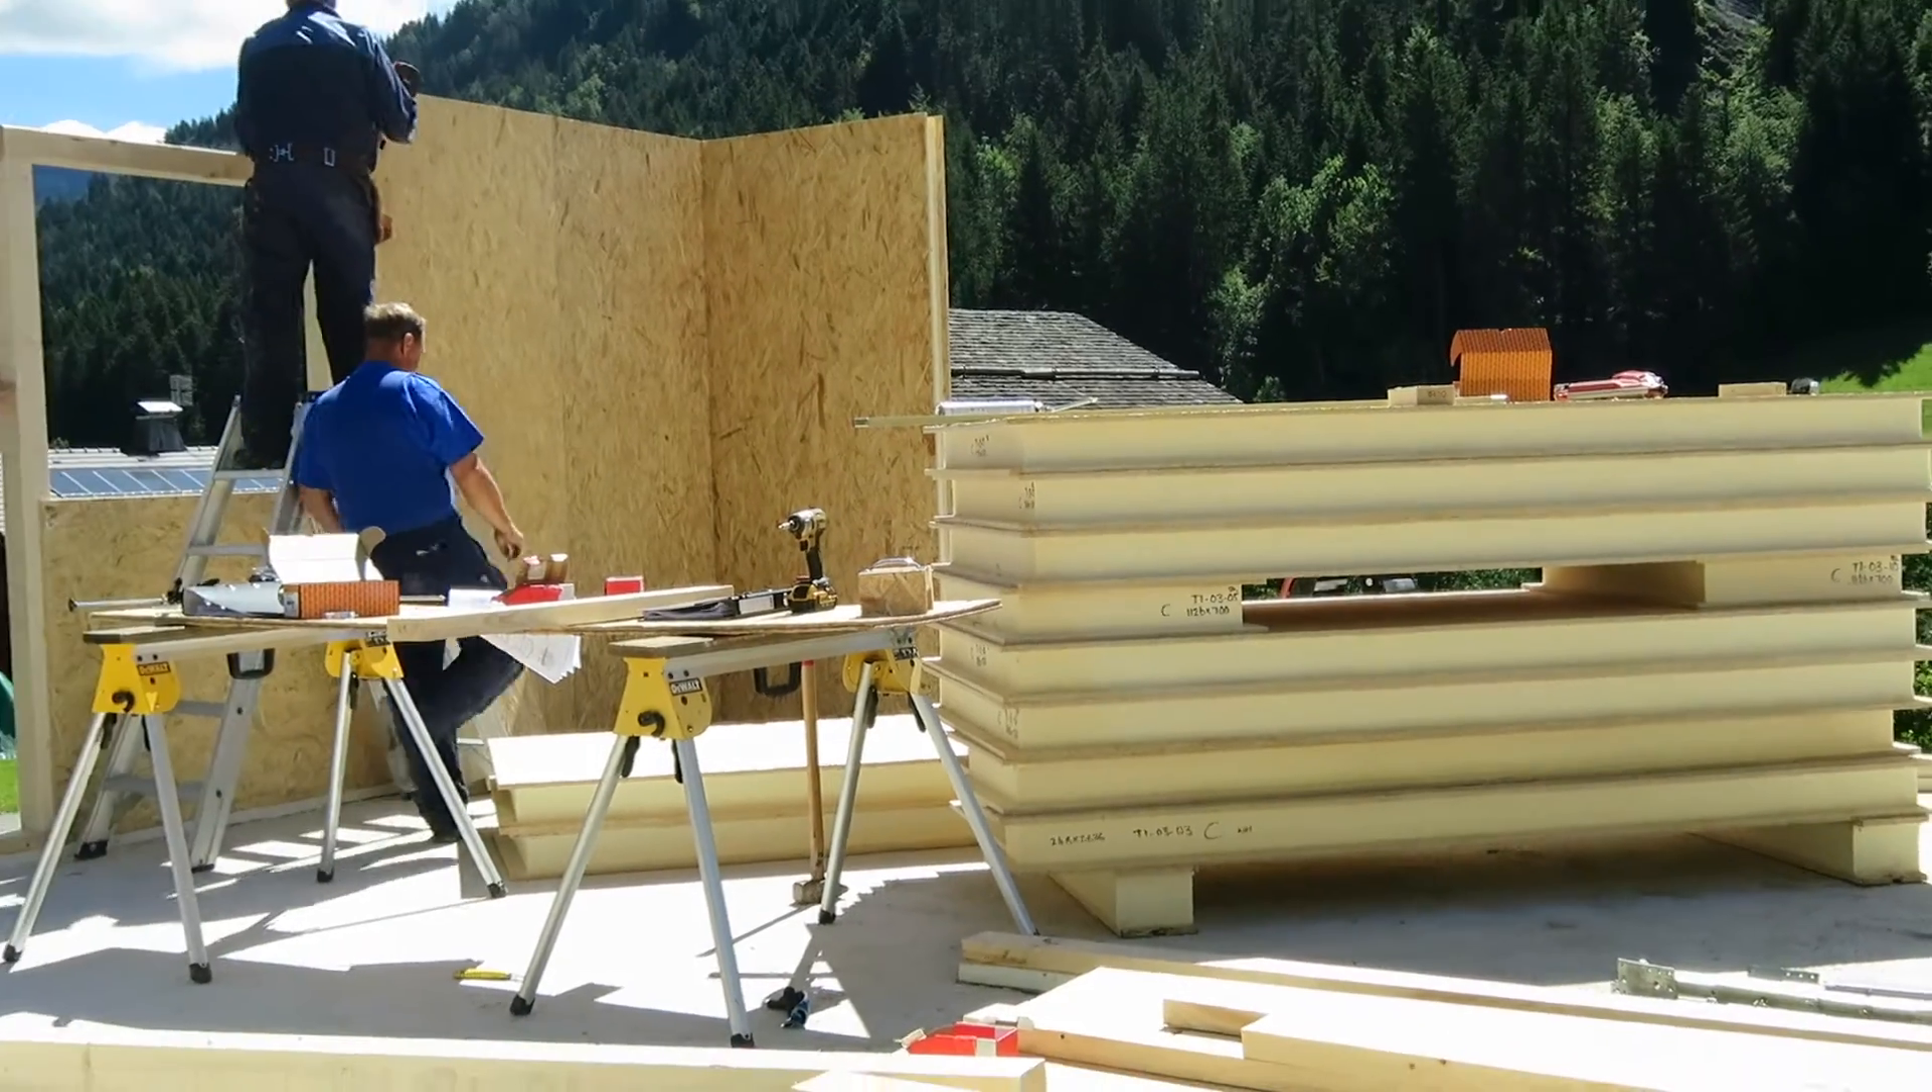We've got two of the main walls up.